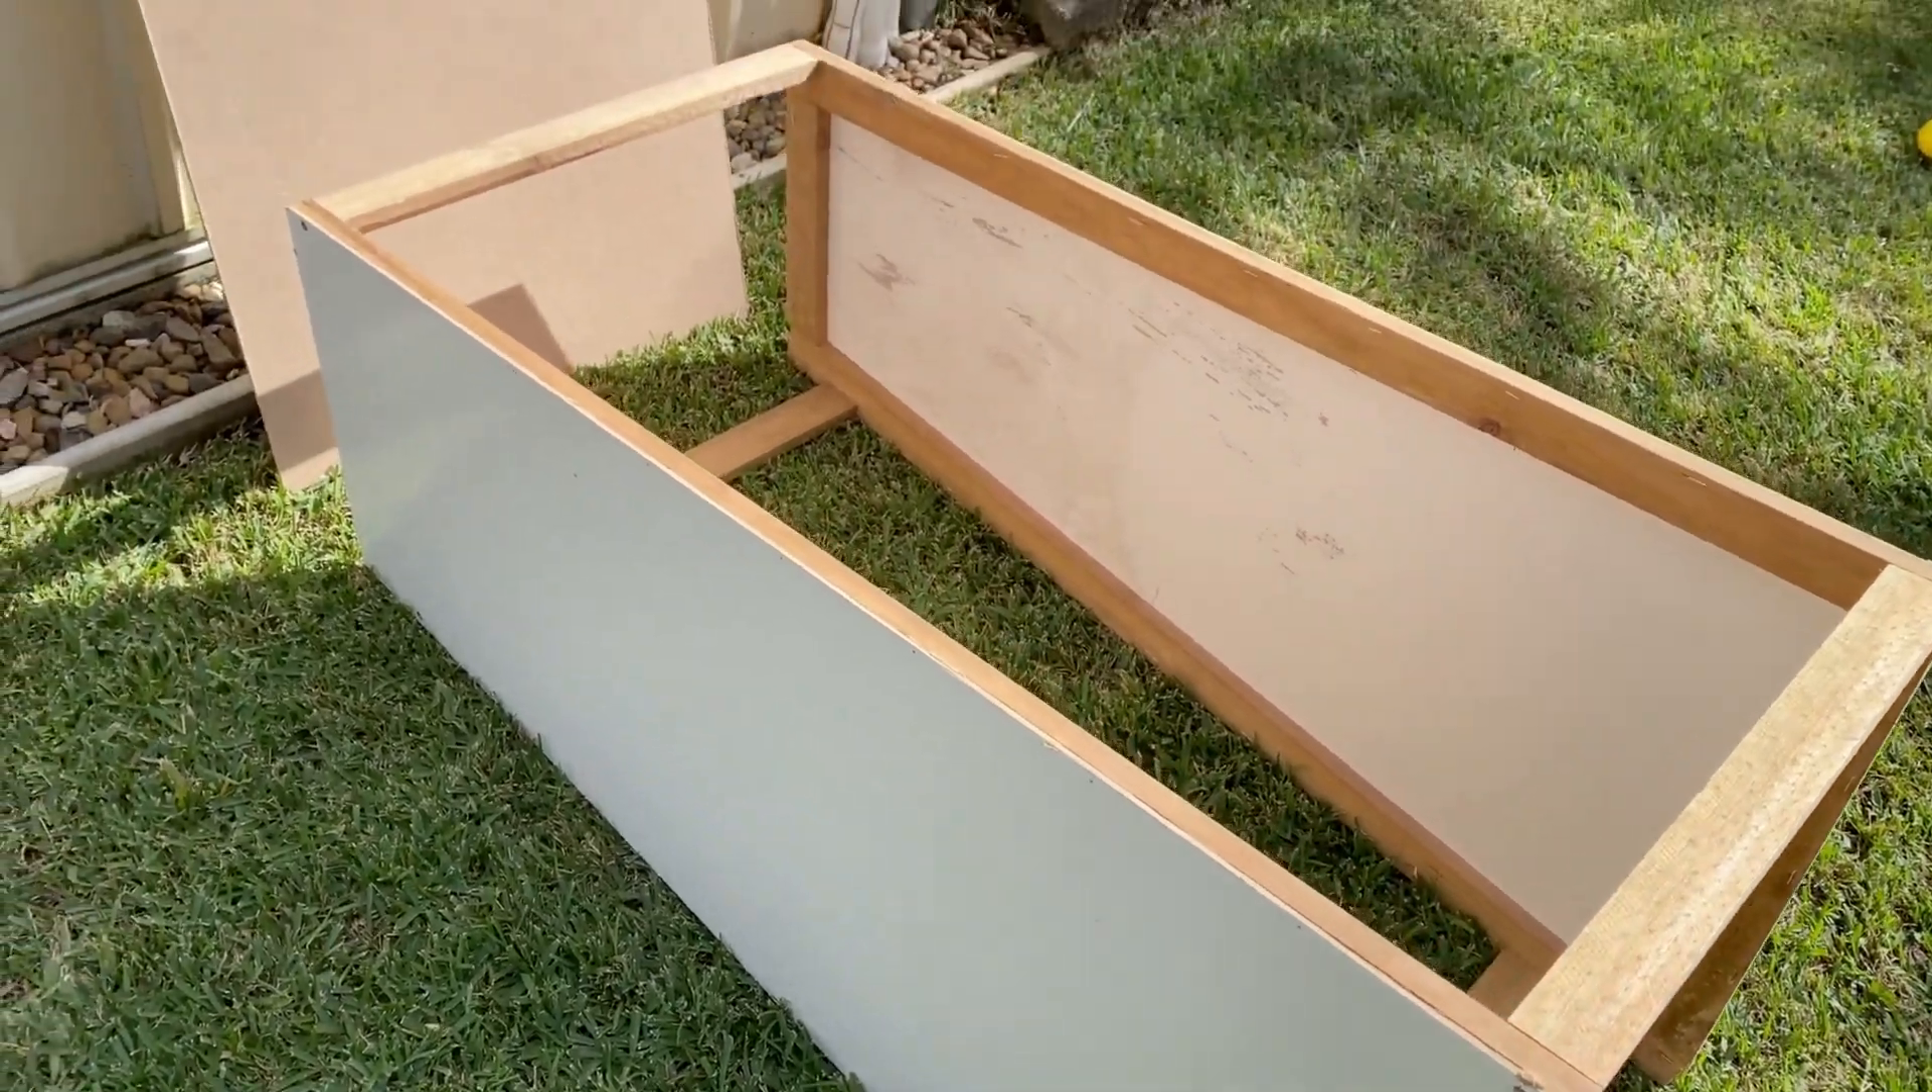I've nearly got that duct complete, glue the bottom on now.